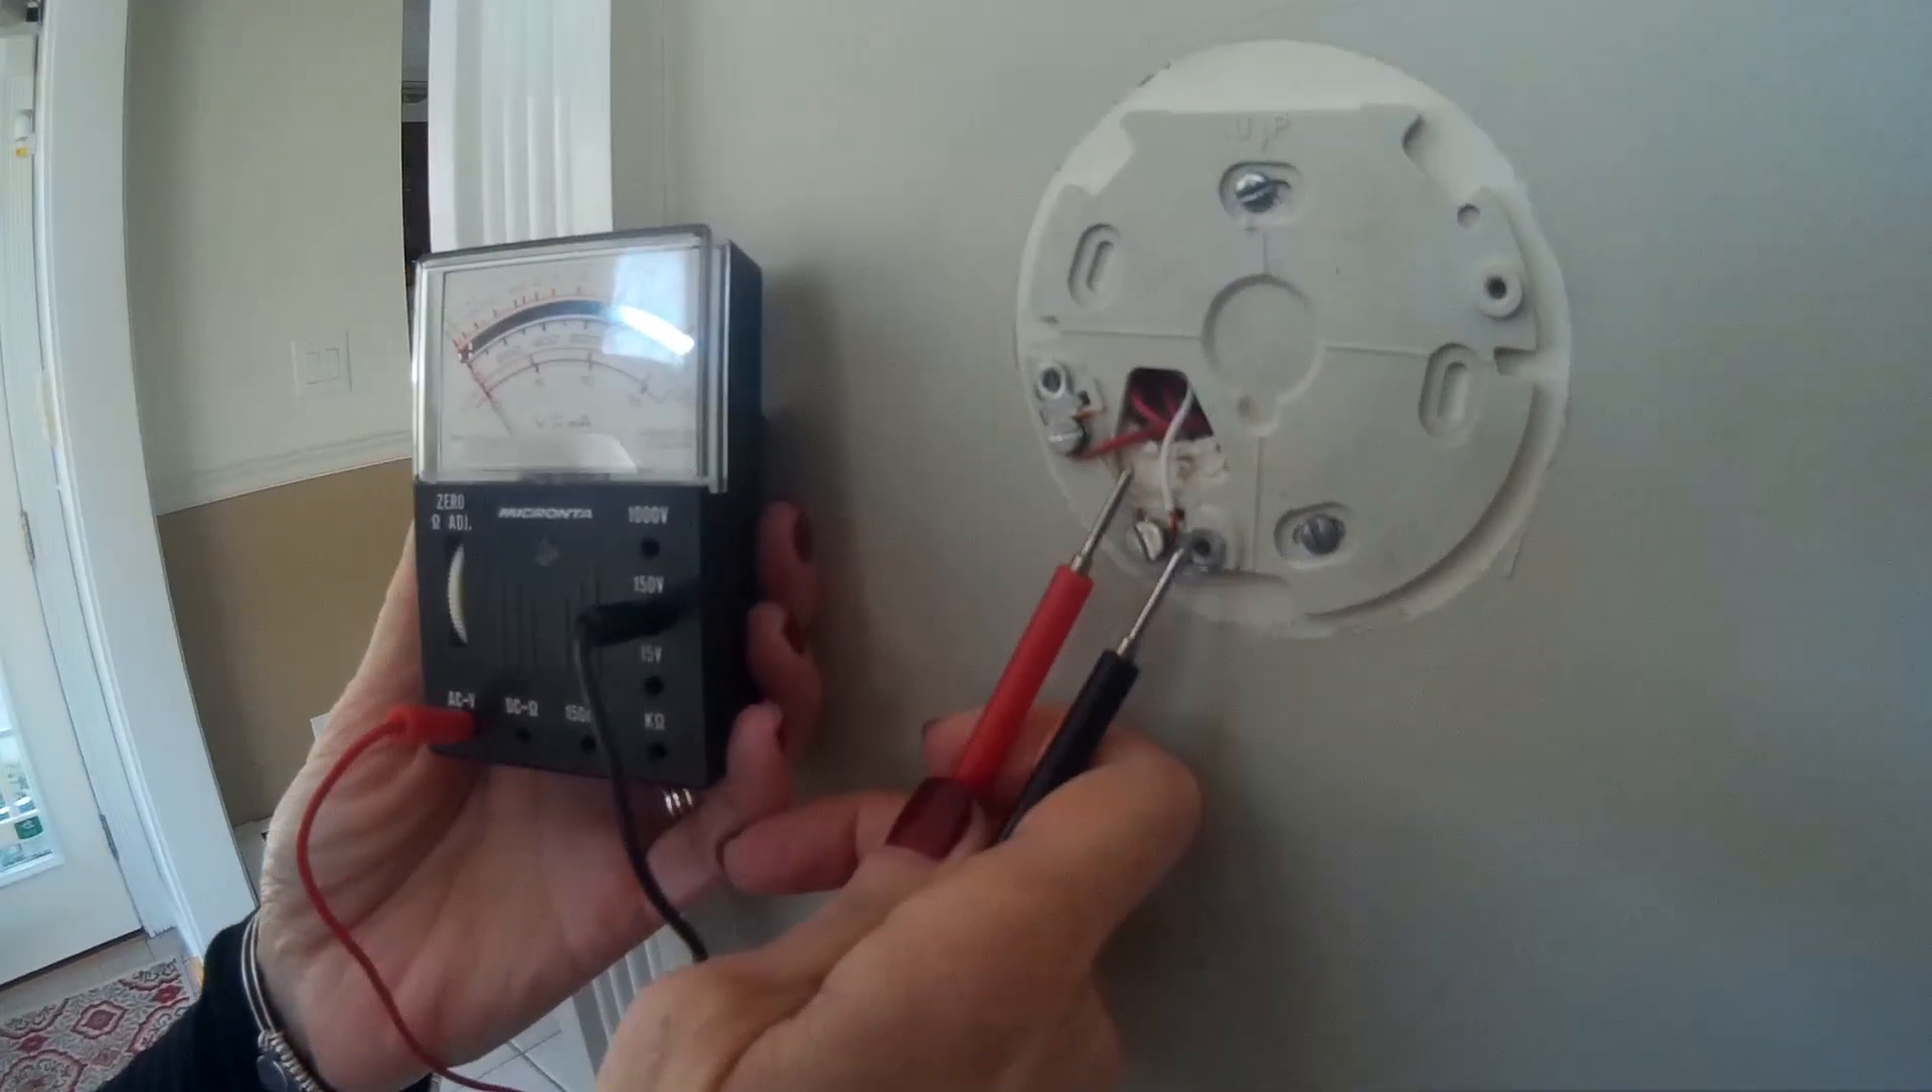Once we have the old thermostat removed, we see the wires are exposed.